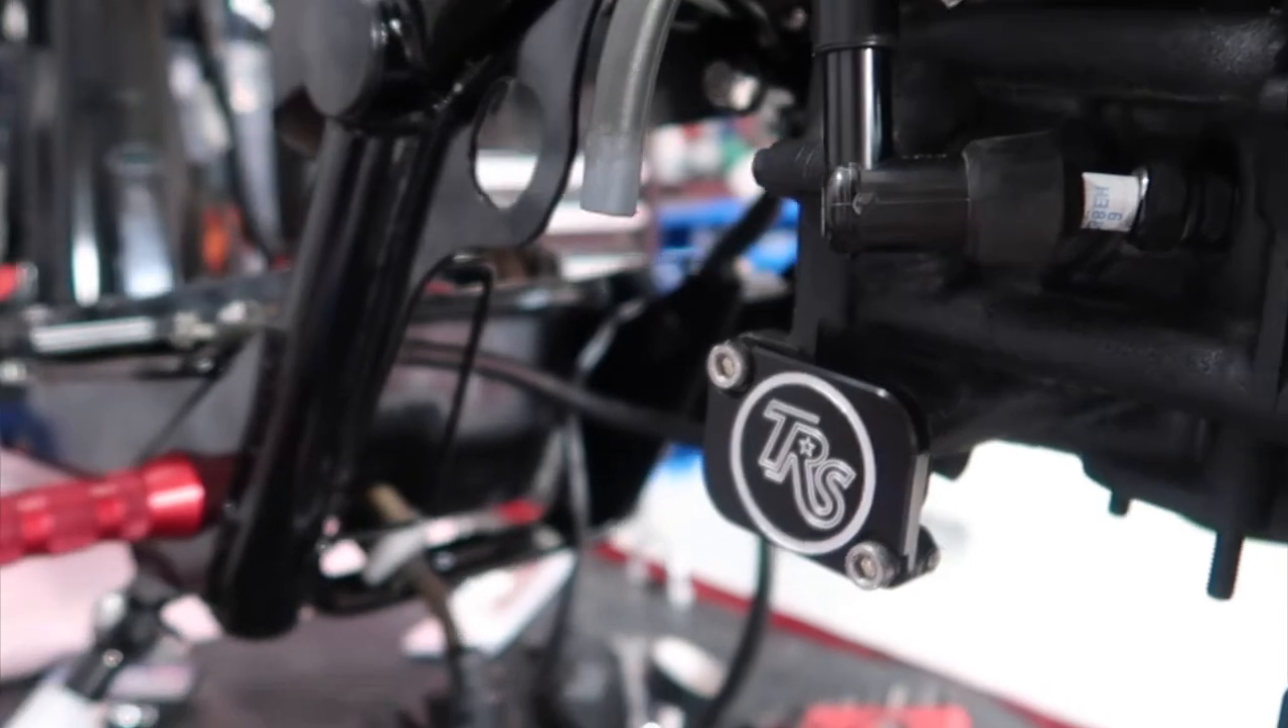So now you can see the TRS power valve is installed.